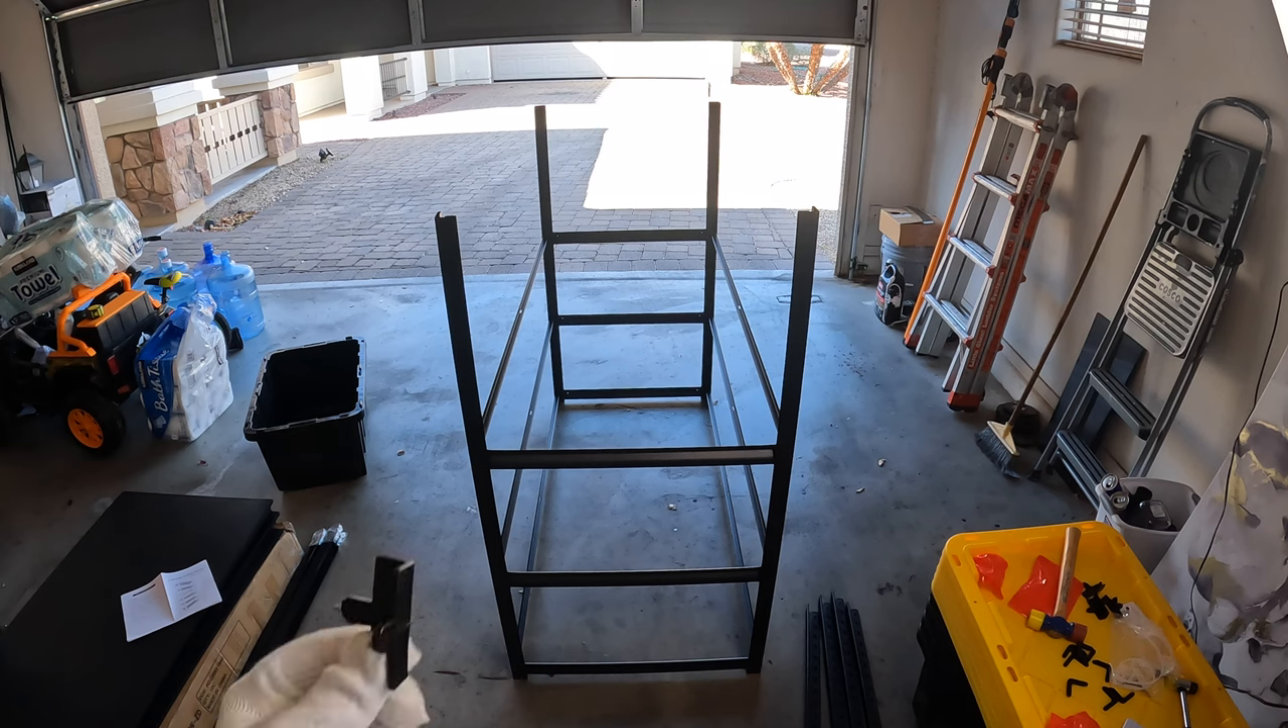We've got the first few levels built without the shelving units.